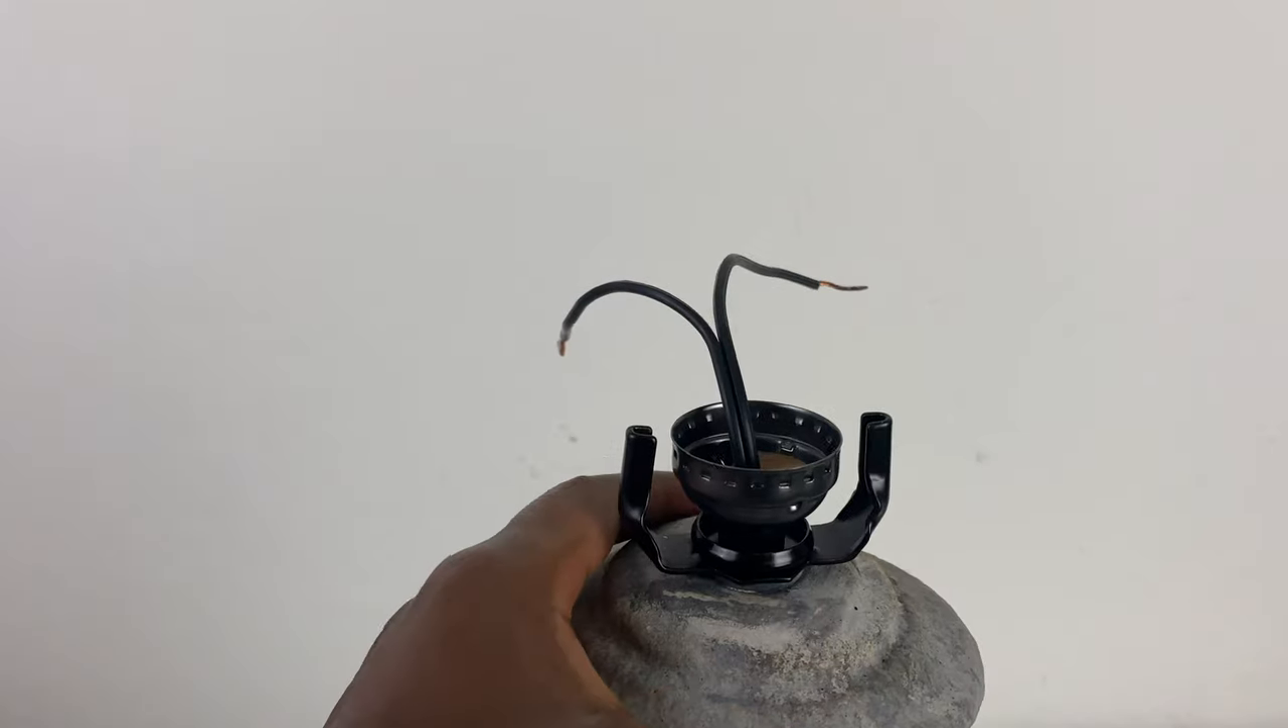Then I took the electrical tape off of the end of the wire and pulled the two wires apart very gently a few inches.